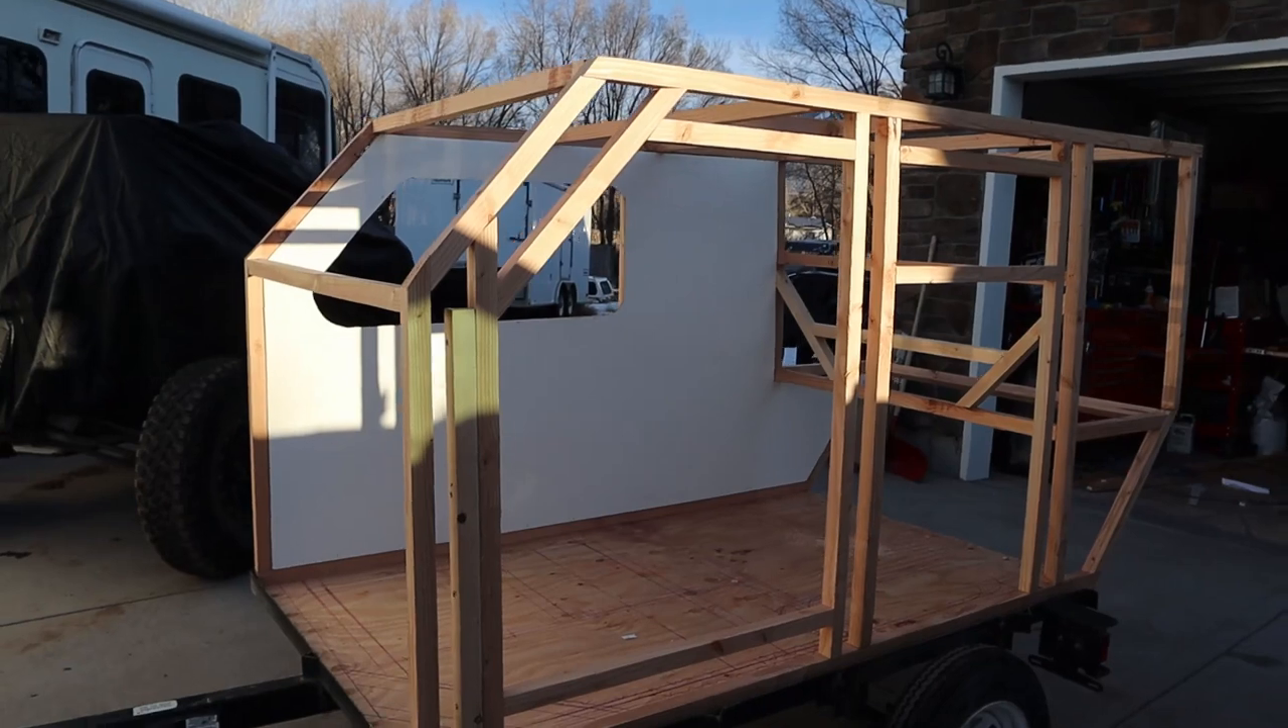We've got the uh most of the frame most of the framing done.